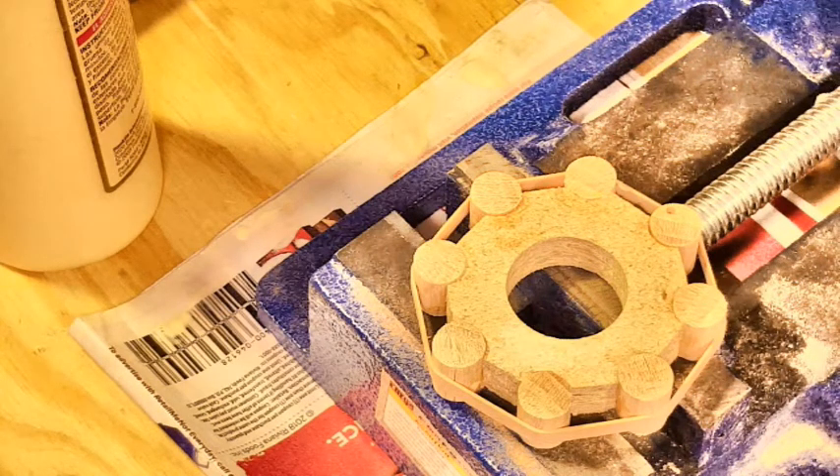So you can see here I've got all the dowels in place held with a rubber band.